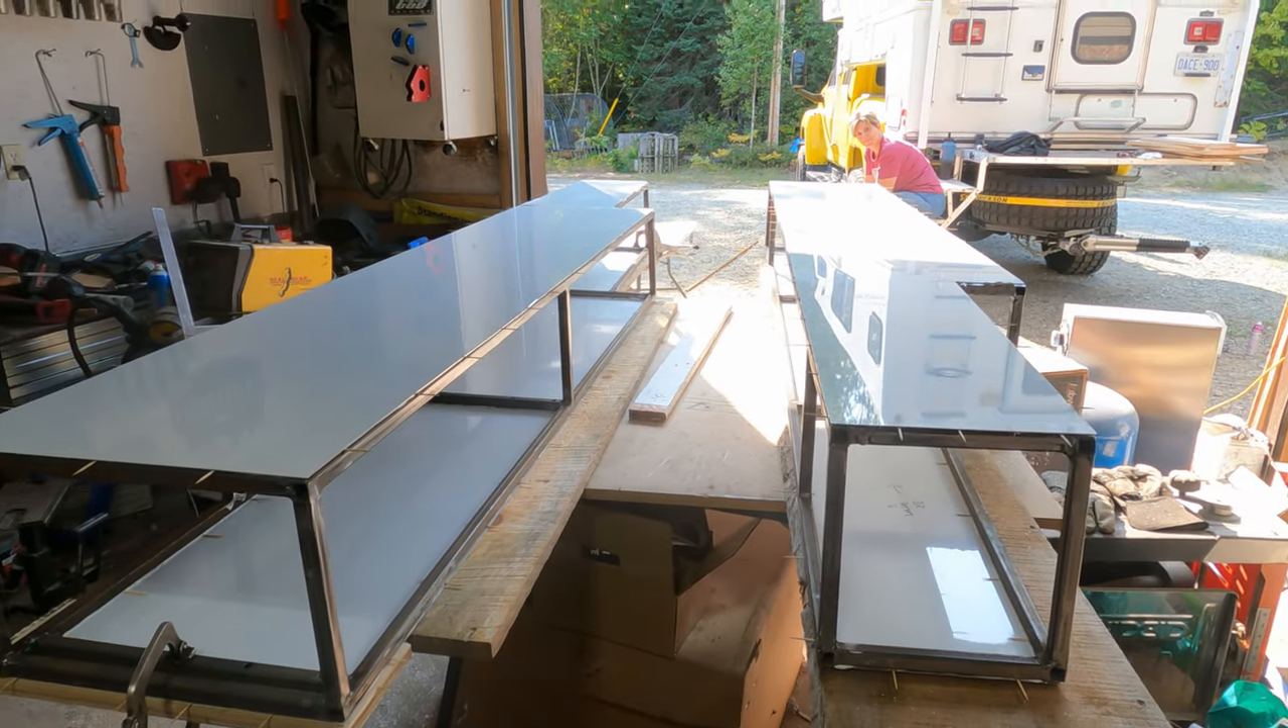Top and bottom panels are on both boxes.